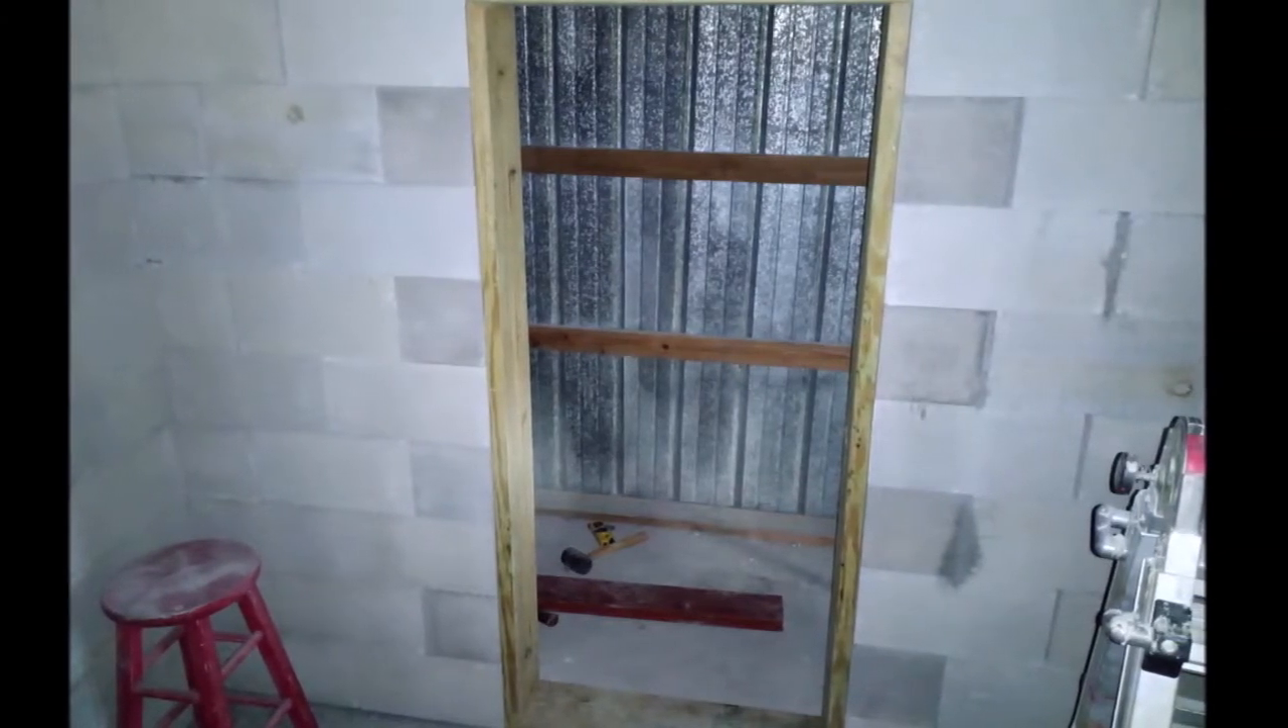So, you can see here, the door is framed. I tied it in. I screwed through the cement, of course.